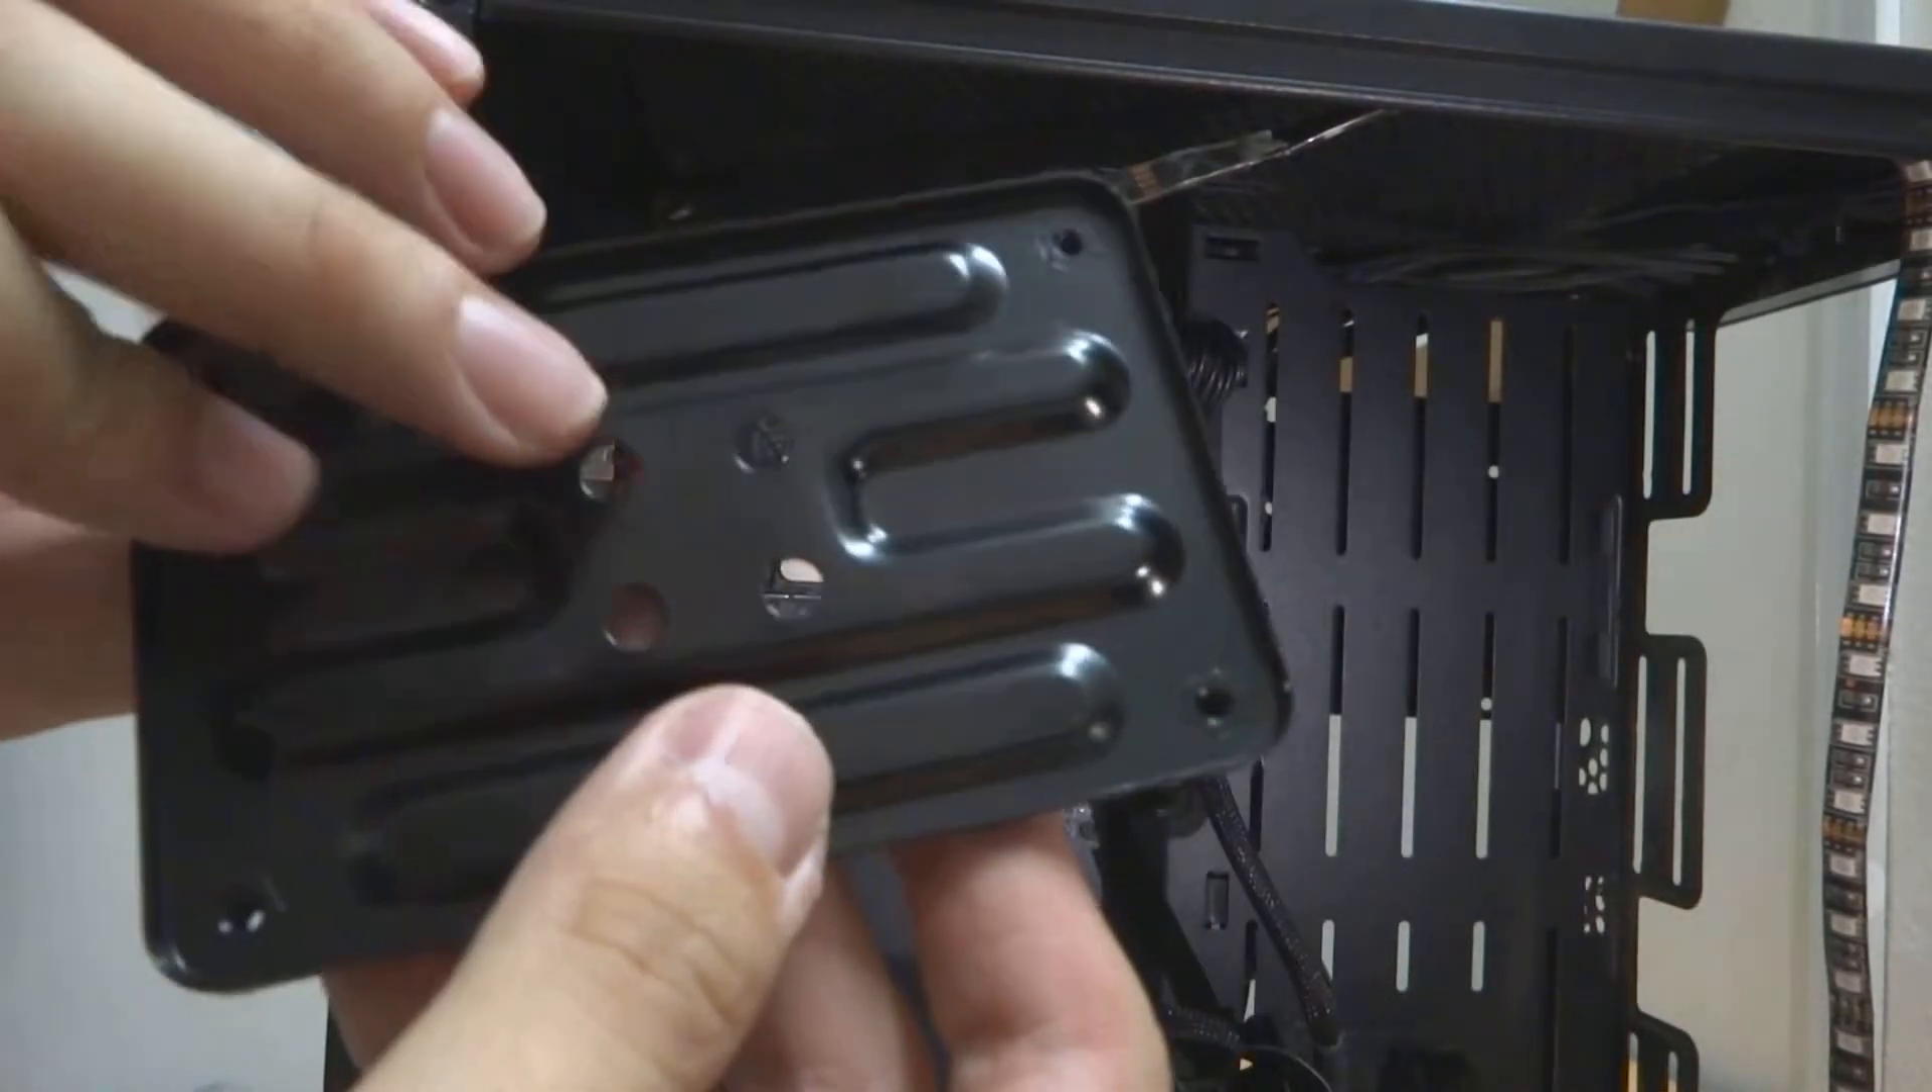So the back panel the original back panel has come off.